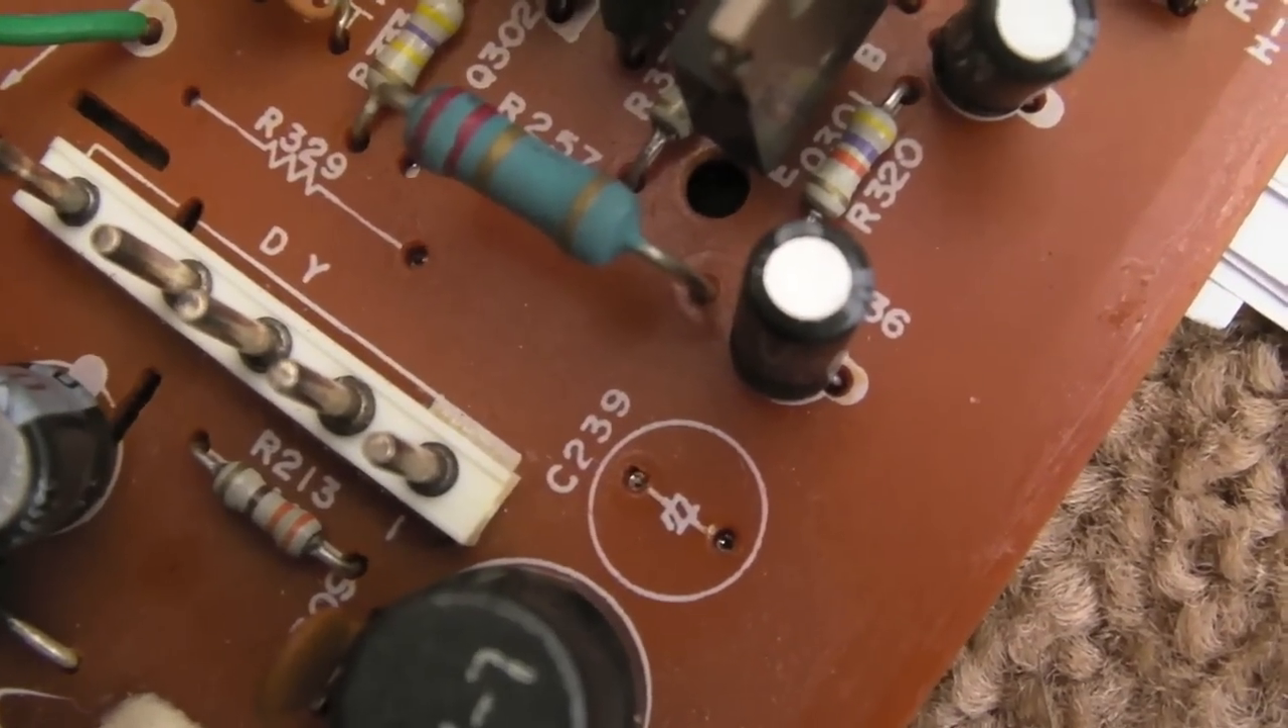I've removed the cap there from C239.